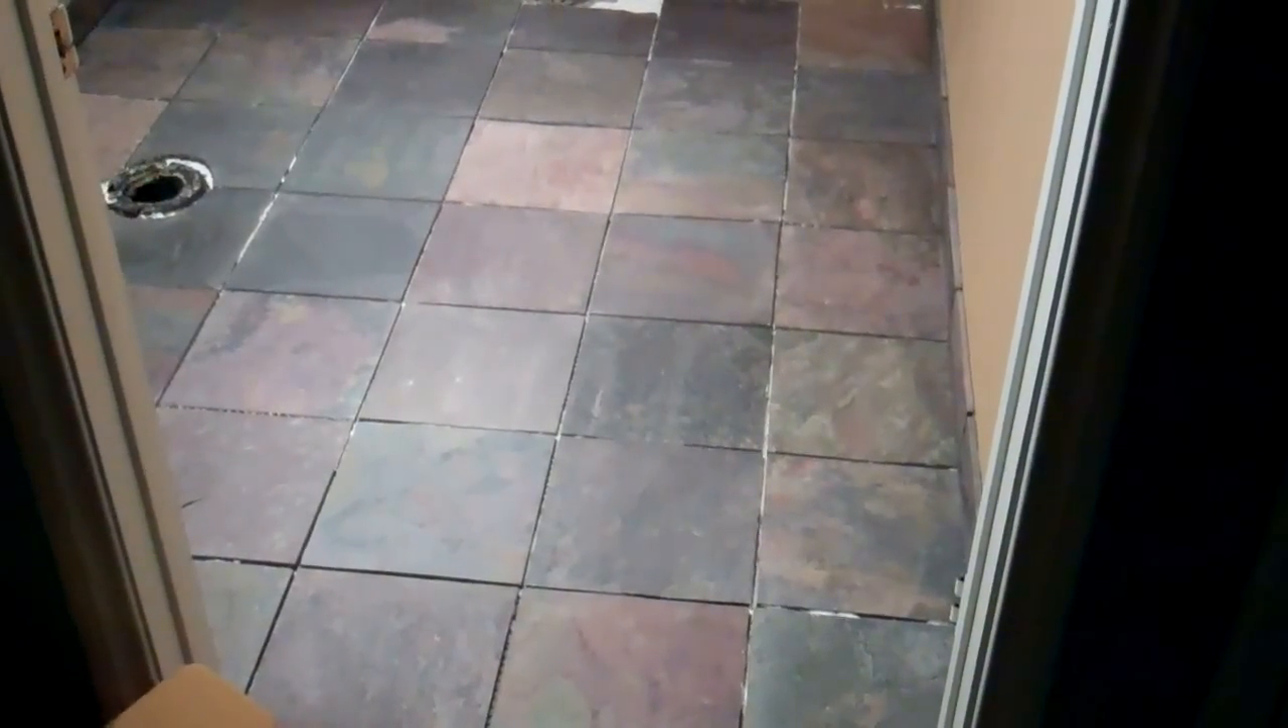Here's what the floor looks like after i've gotten the tiles down.